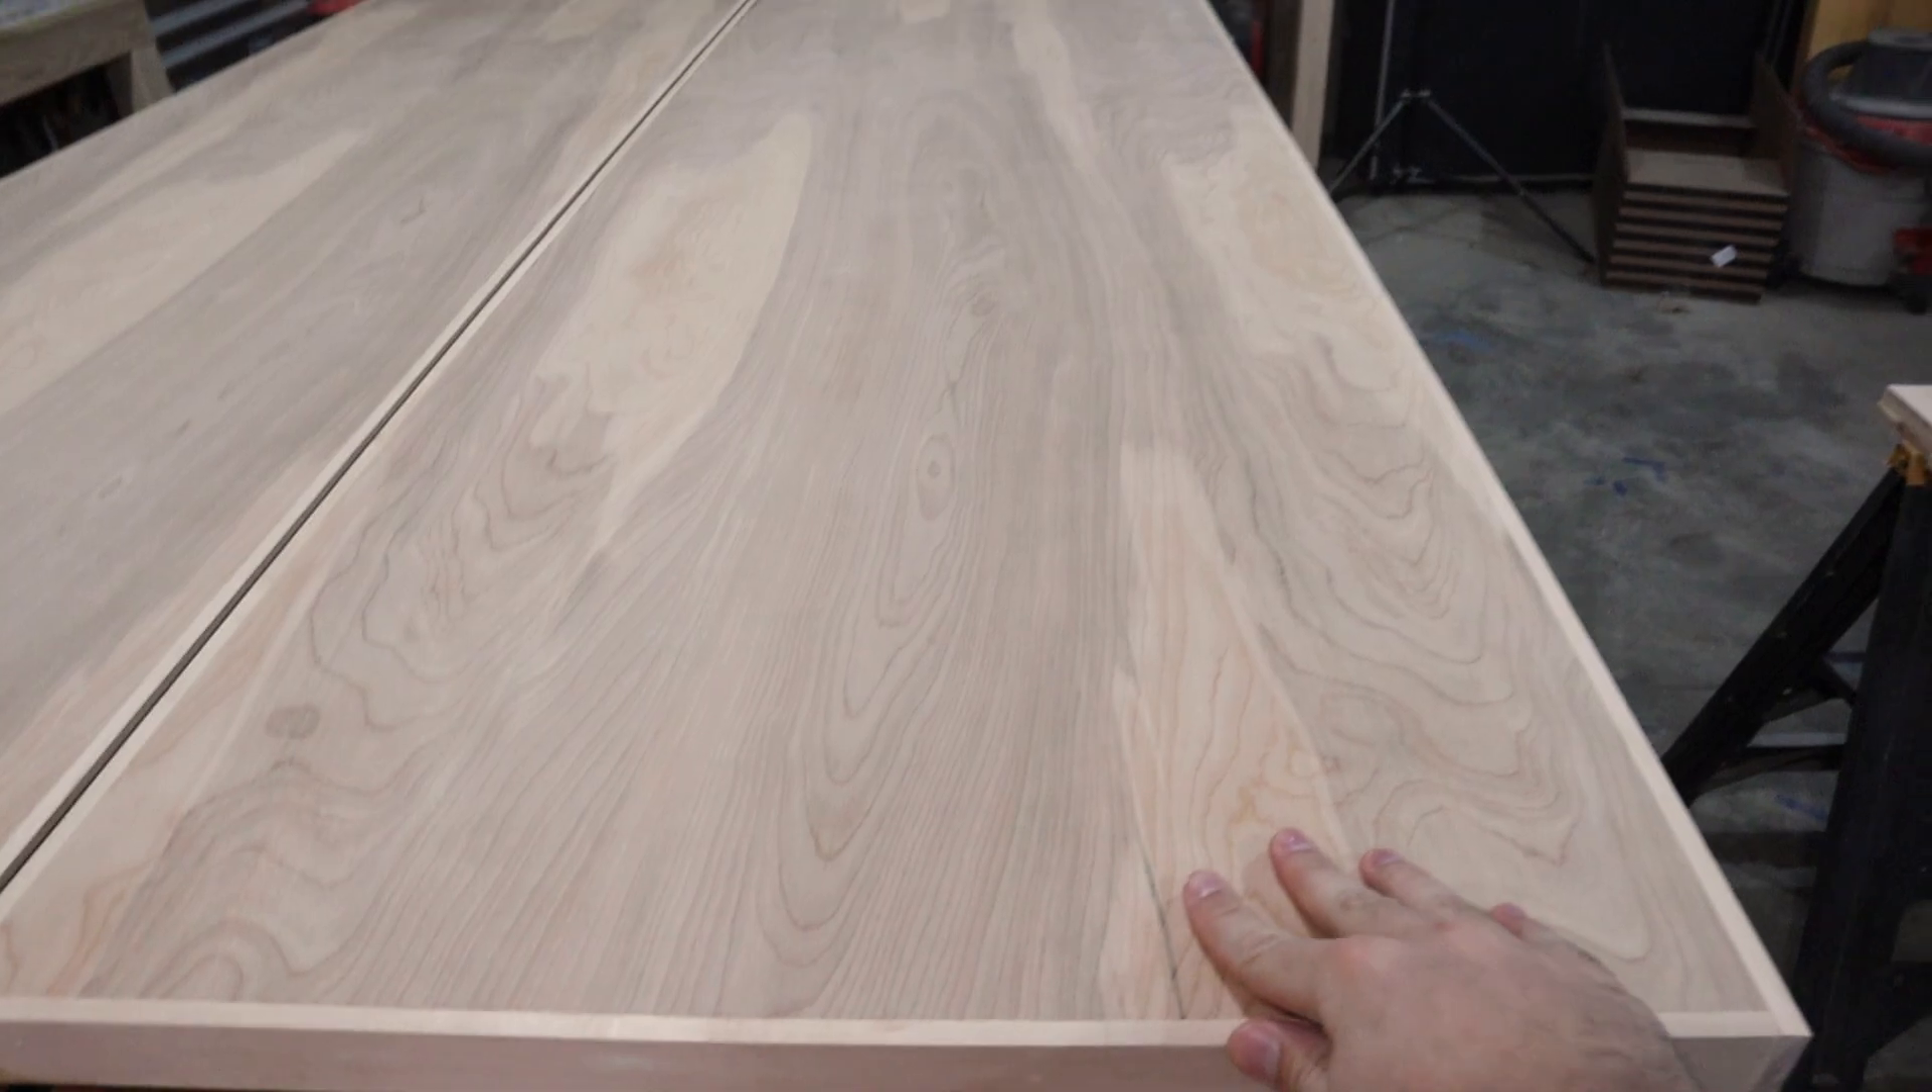Alright so I have the trim all mounted up on both doors and I've sanded everything down to 240 grit.